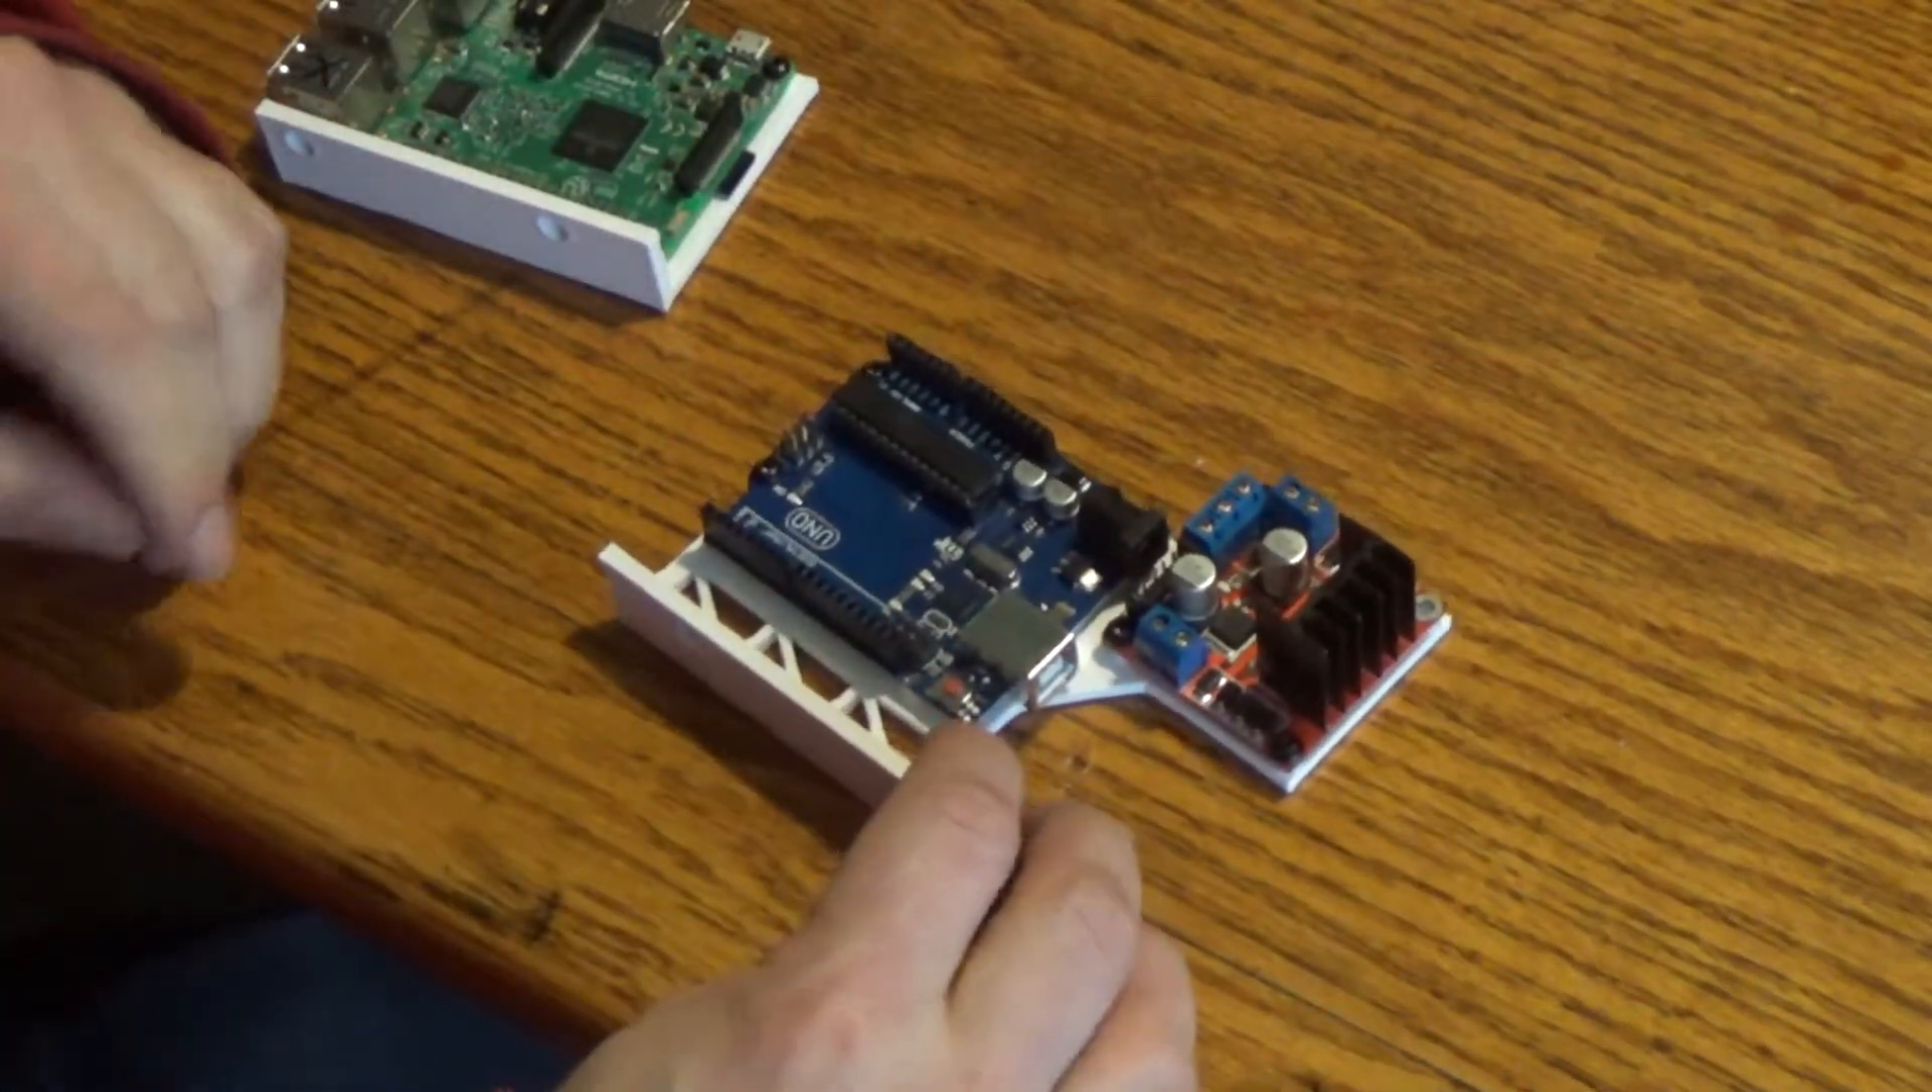Alright so I got the Raspberry Pi mounted up and I also got the Arduino with the motor controller mounted up. Alright so it's a little bit hard to see.